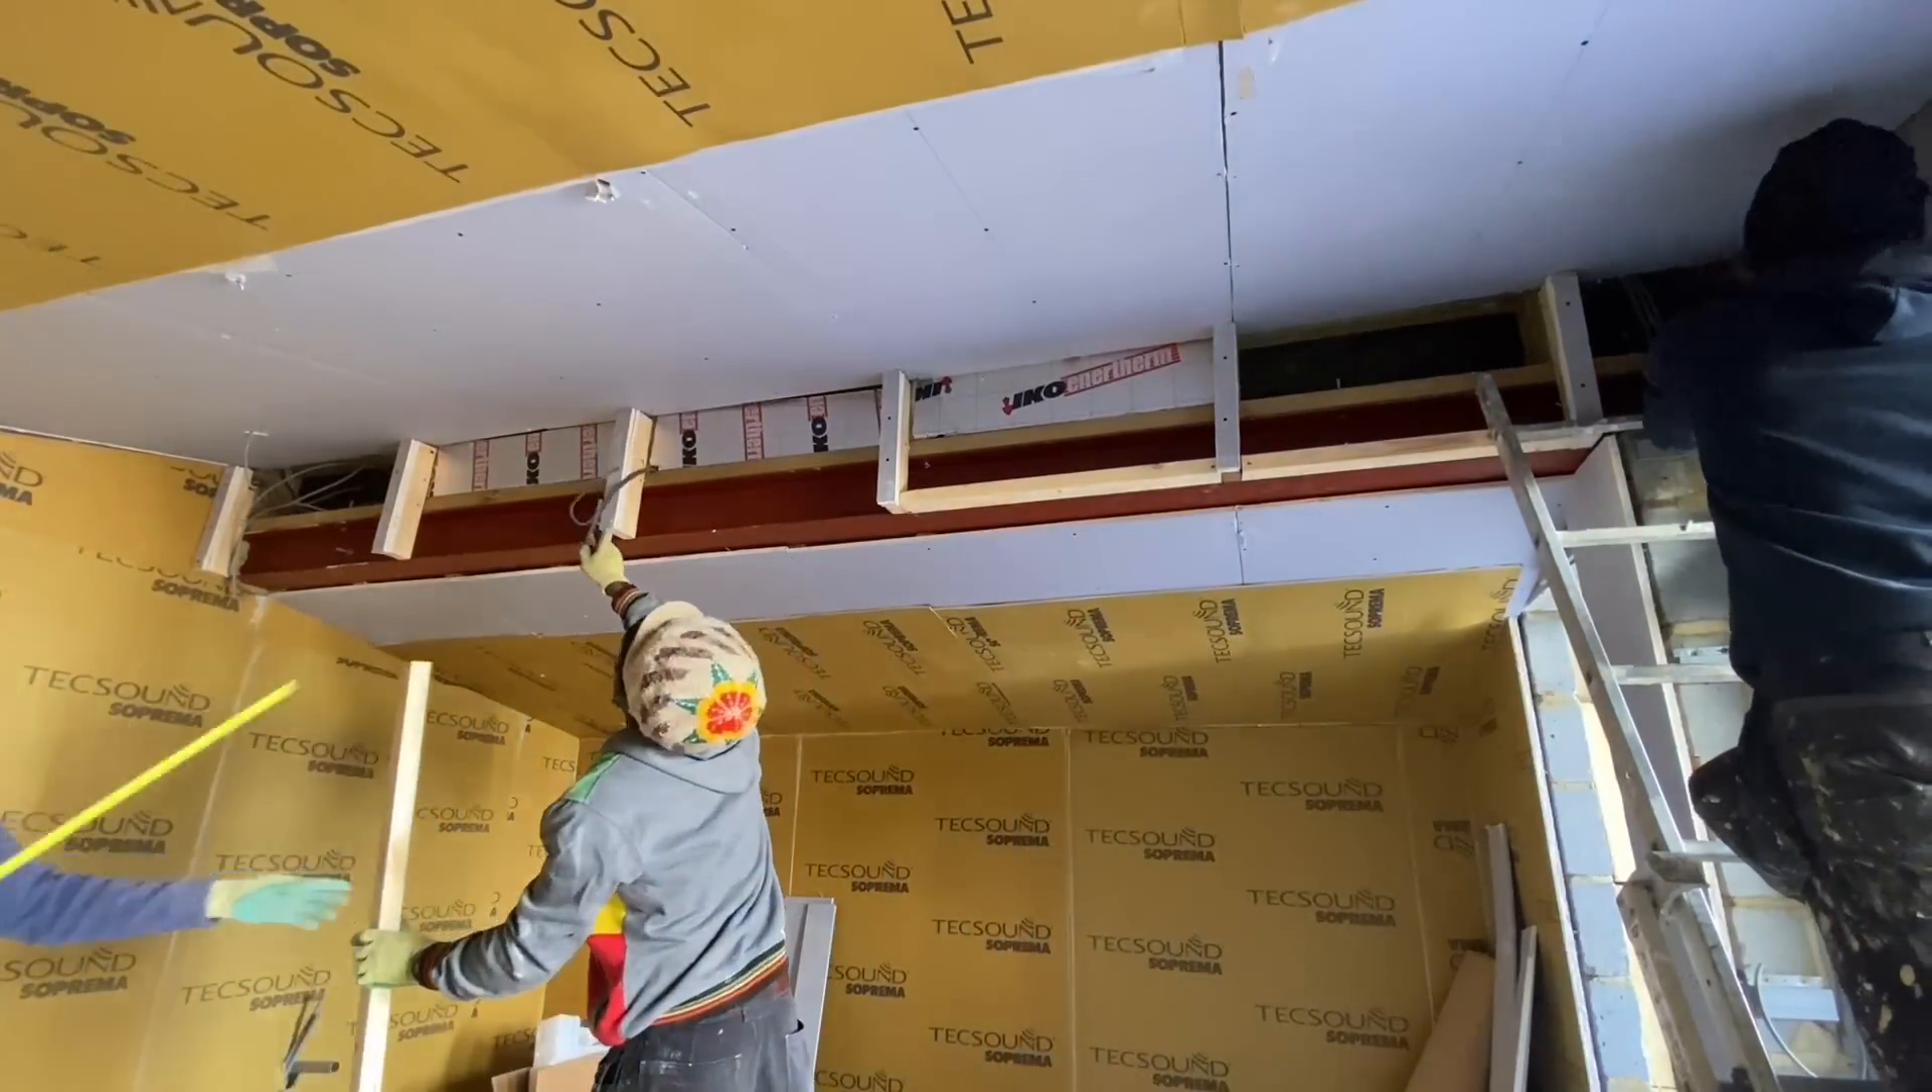As you can see we've already started boxing in the steel.